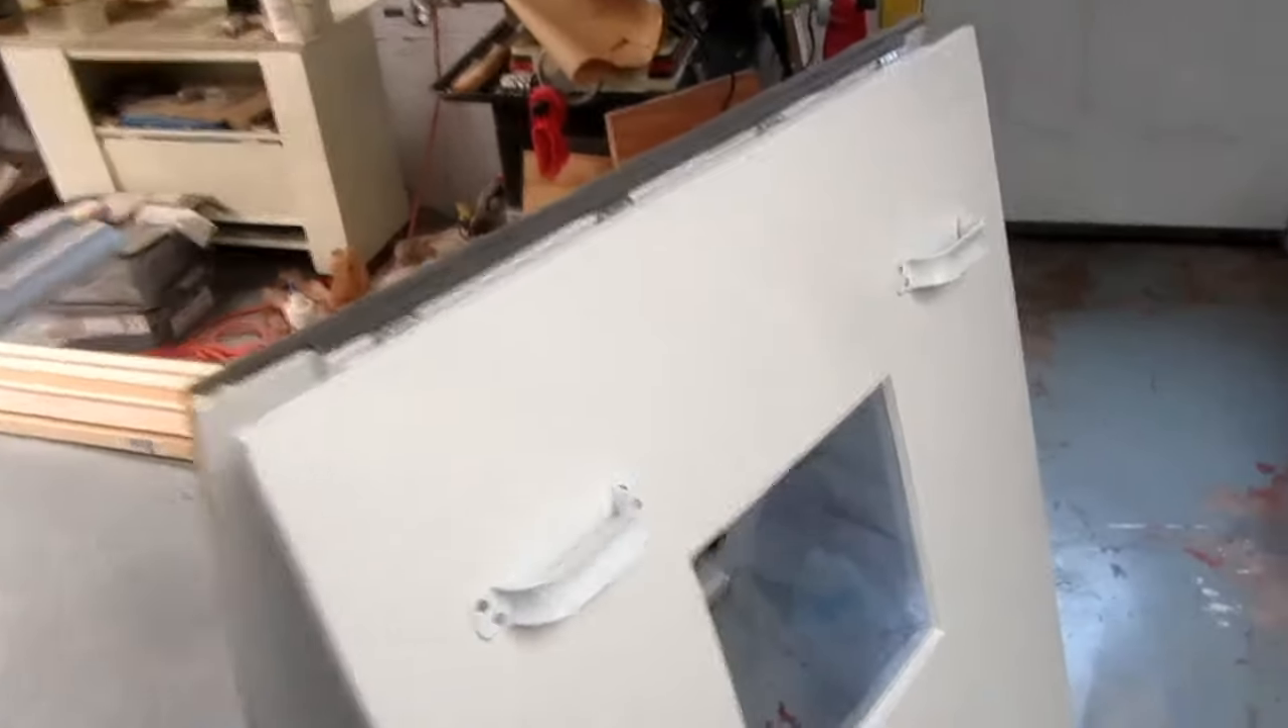There is the sandwich board With the carrying handles on it.